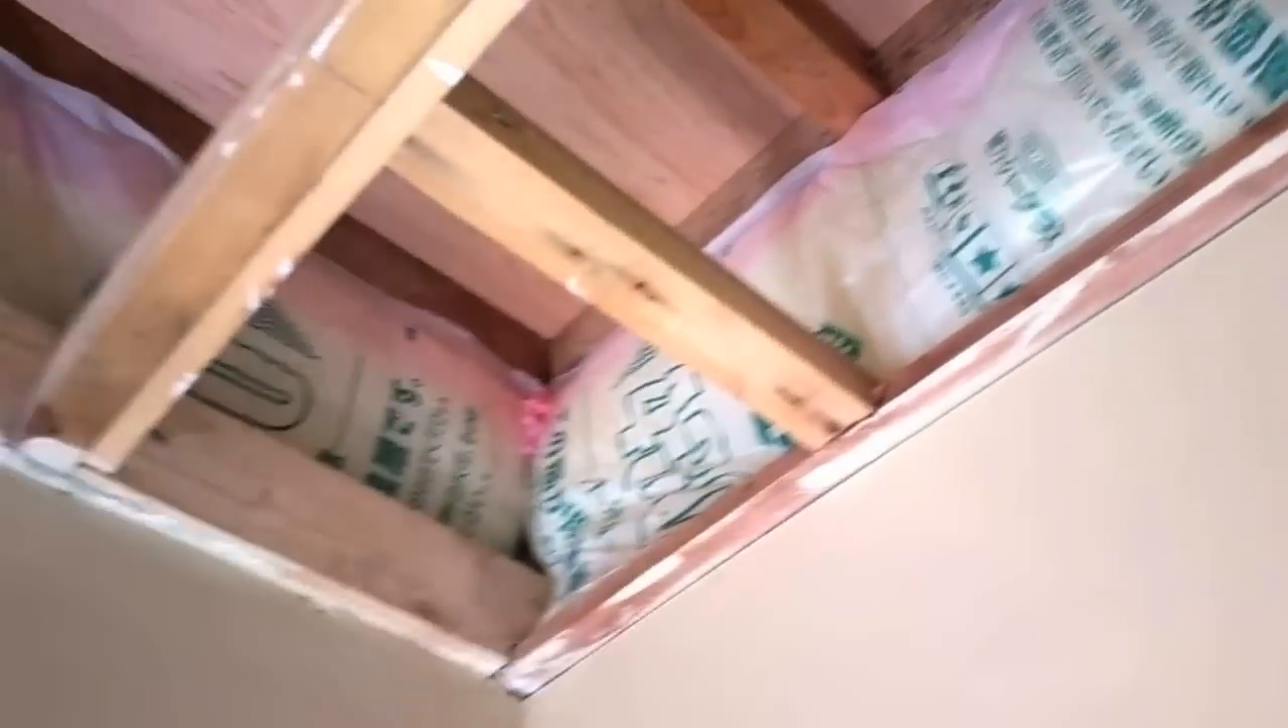You can see at the top I put insulation all around to cover that section that was open.